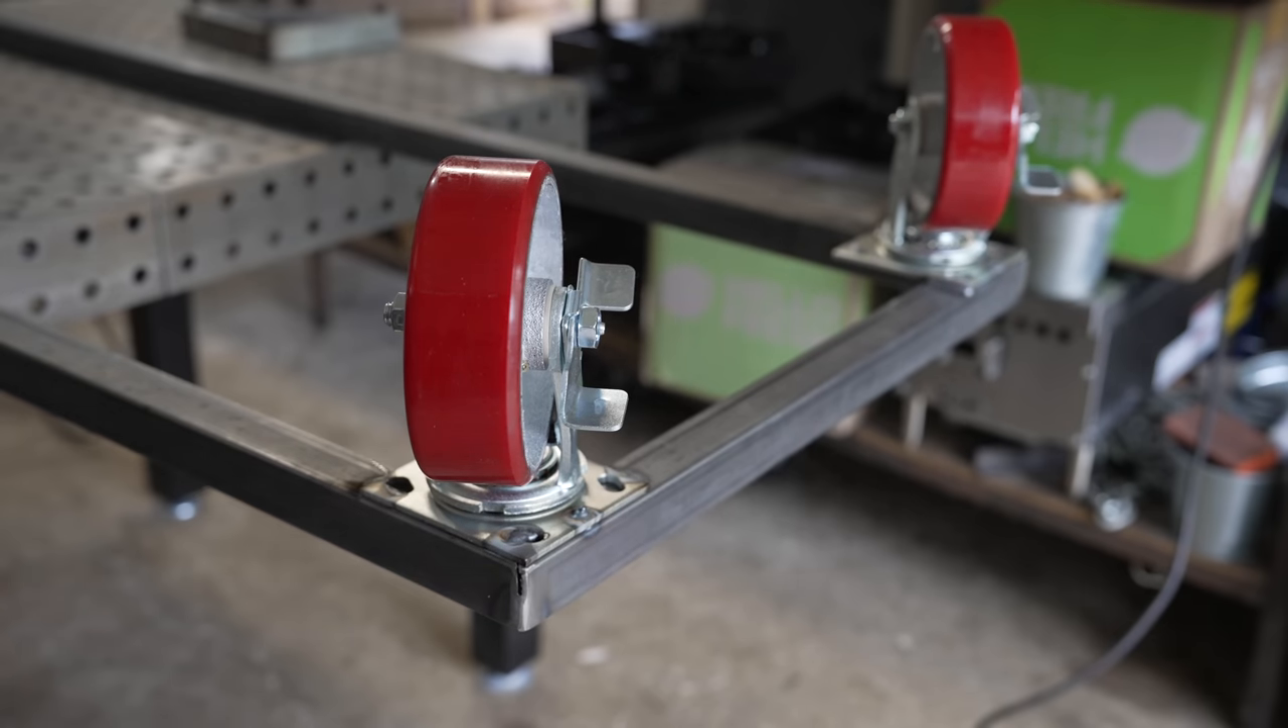So as you can see I threw some casters on these are some heavy duty six inch casters and I highly recommend trying to find some heavy duty ones.